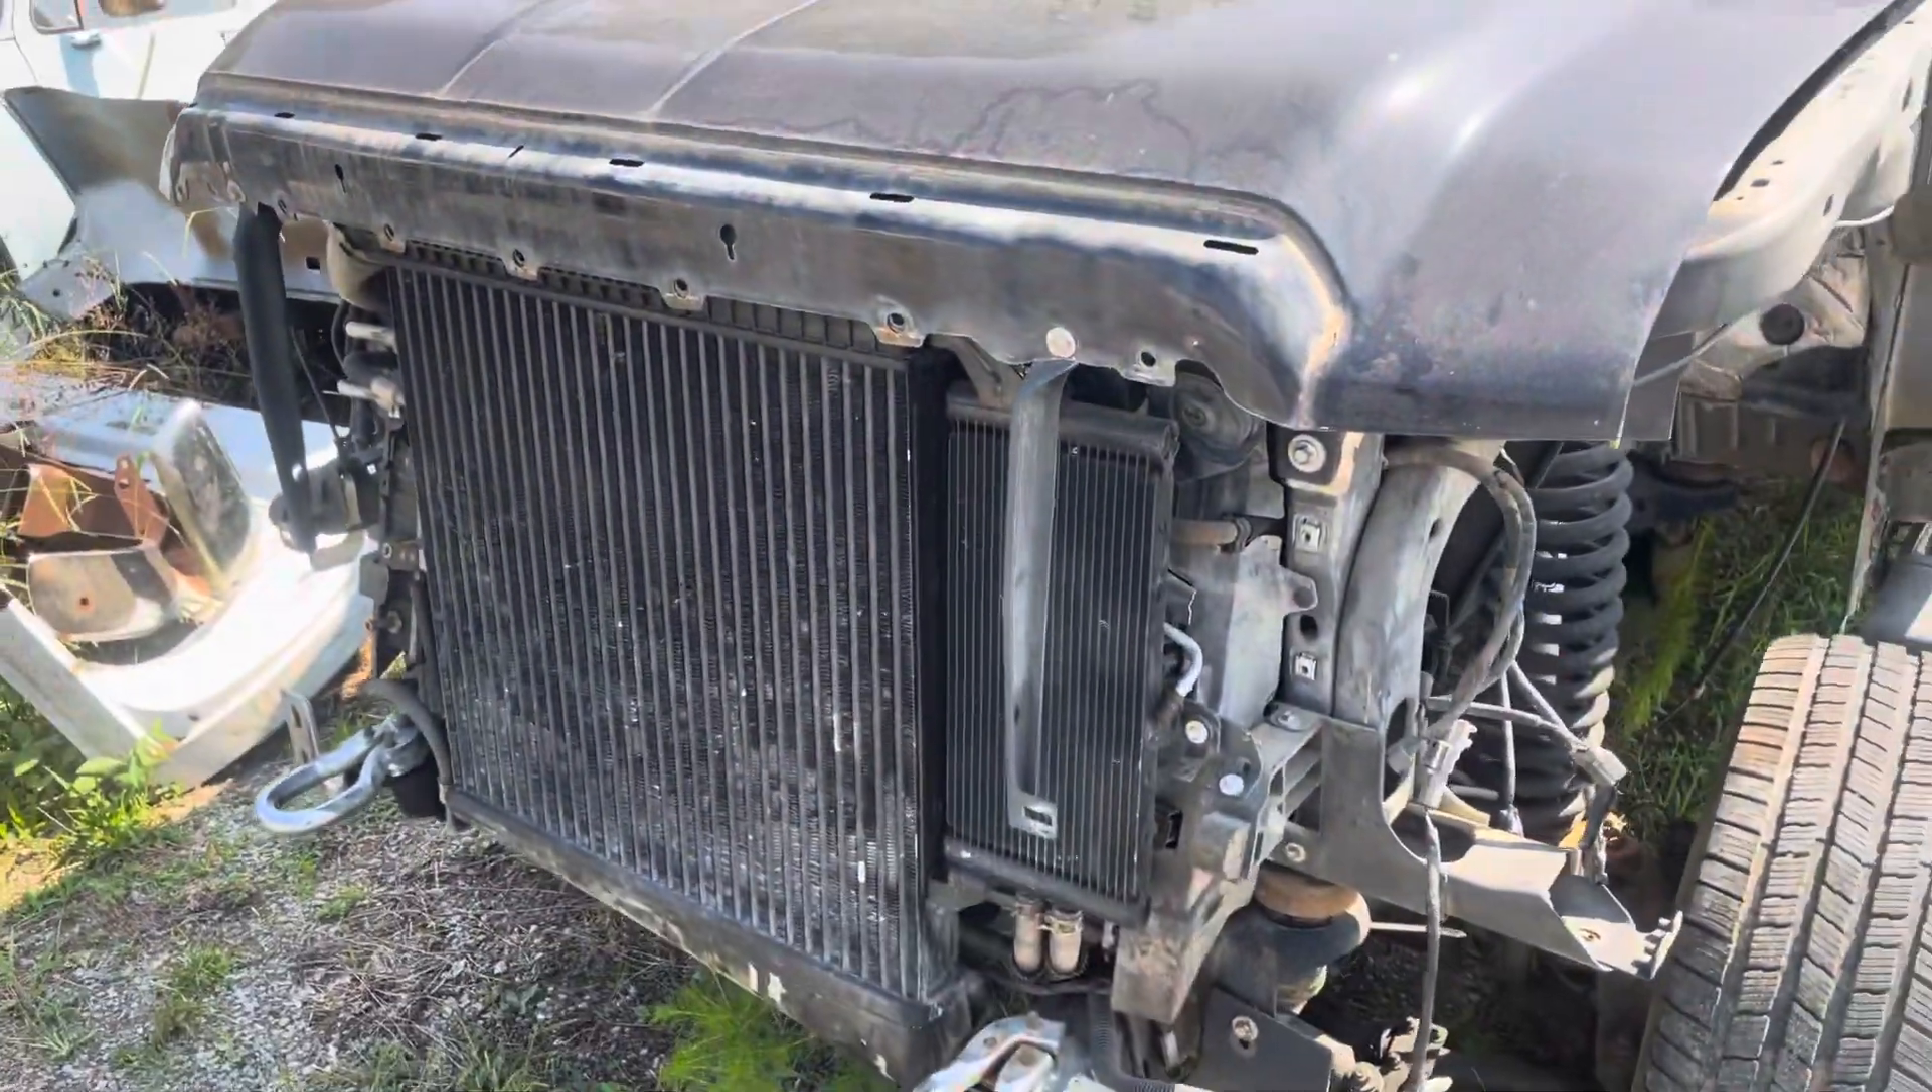Still got the hood on this truck here we've got the grill off because we had to repair a little busted spot on it.